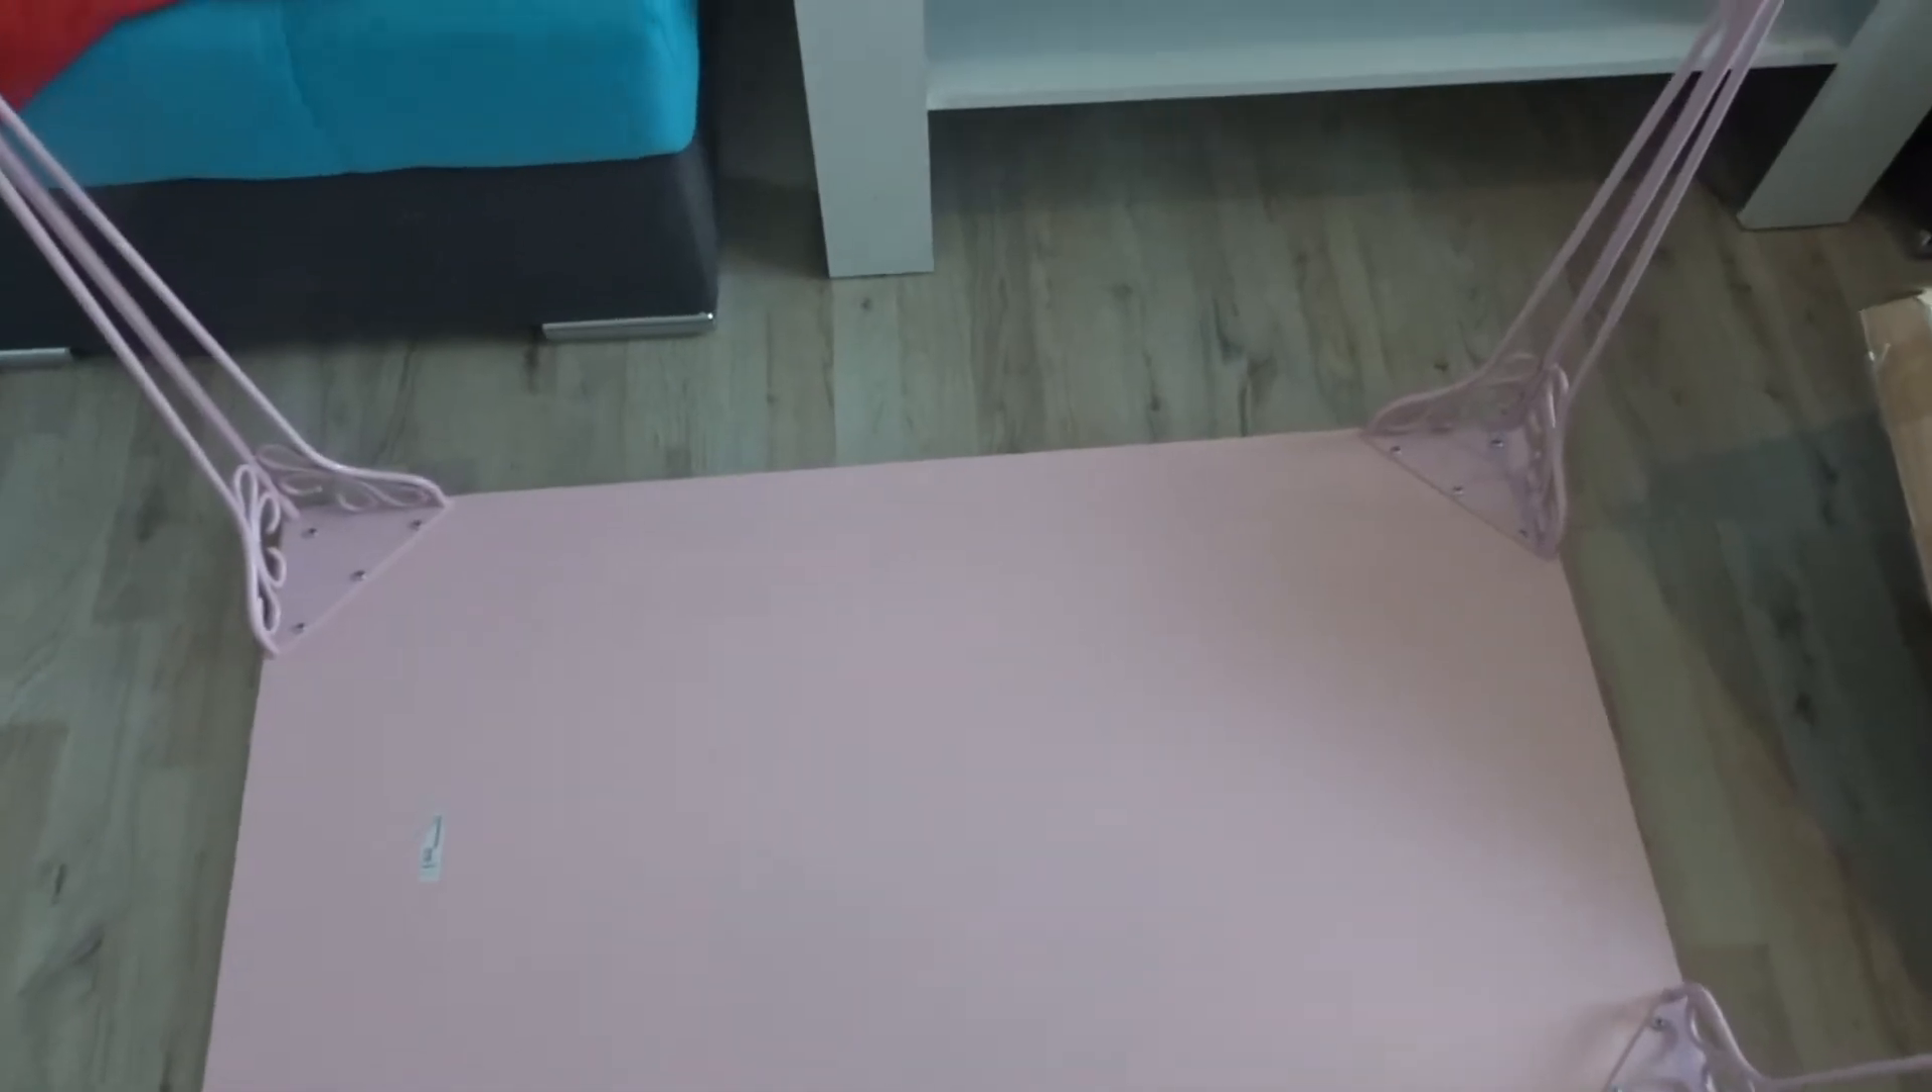So, die Füße sind jetzt auch befestigt hier.